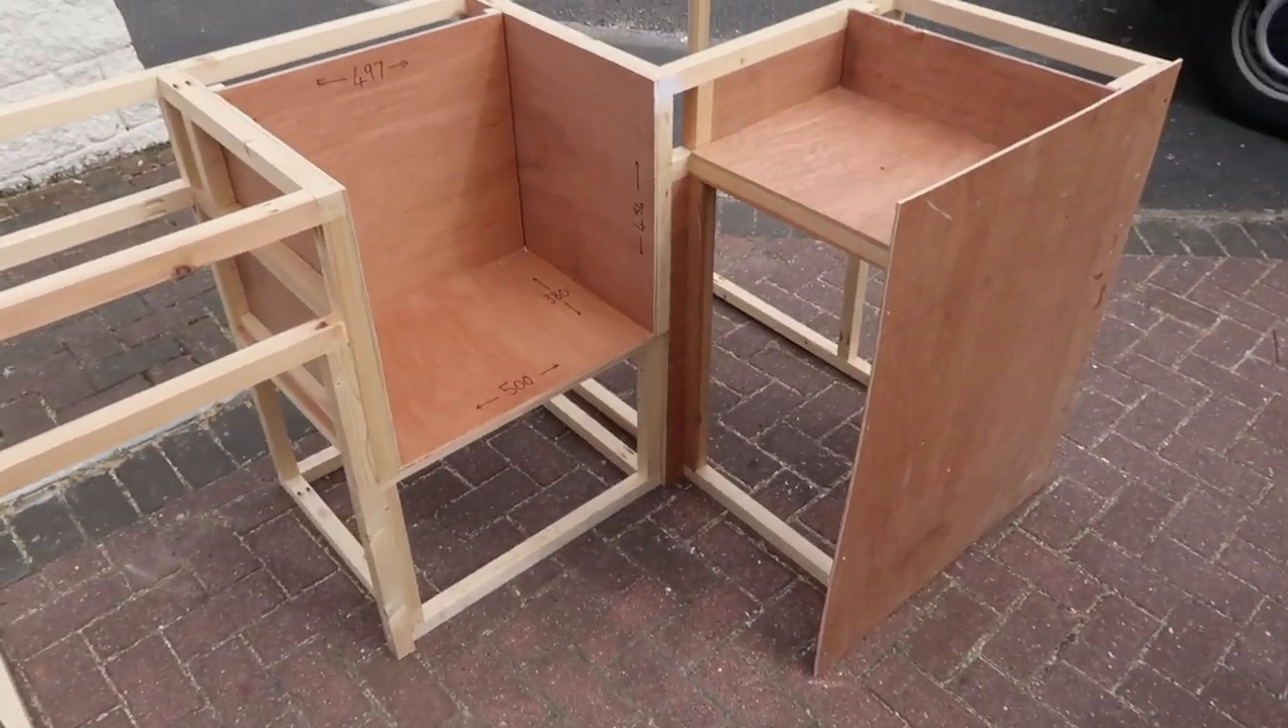All right guys just finished making the carcass for the kitchen so I'm gonna run through this with you now.